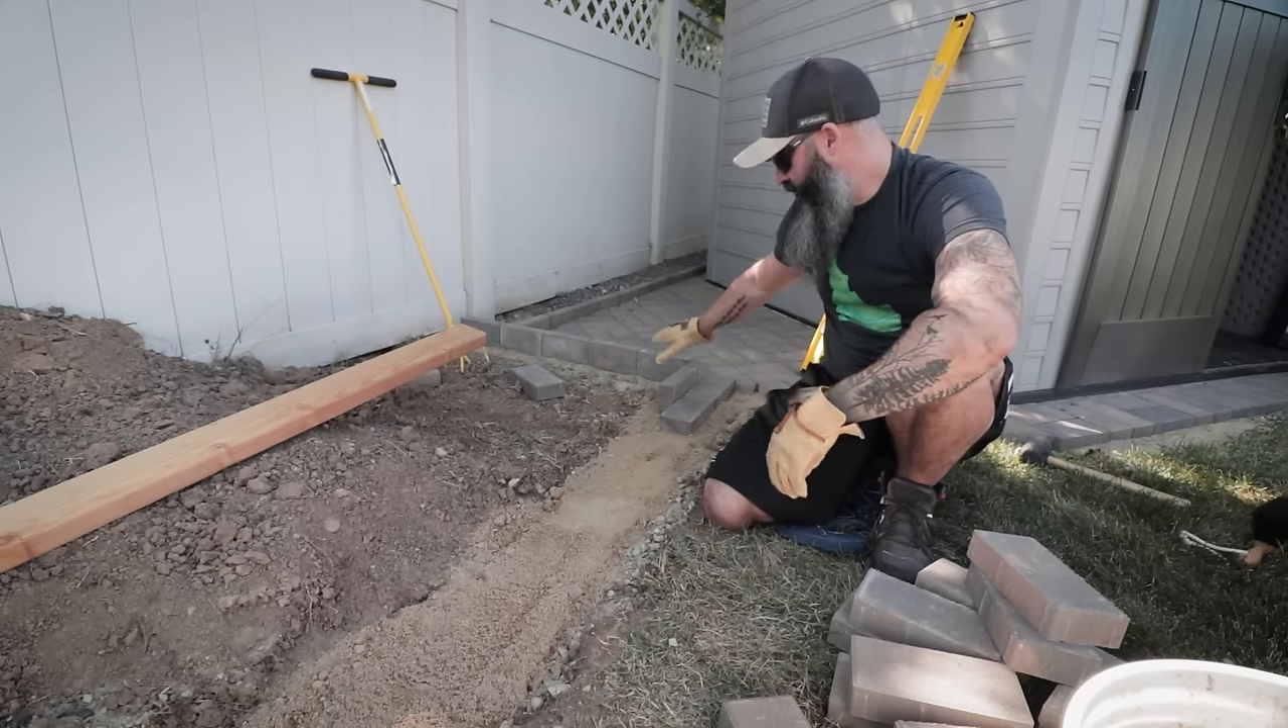I've already started laying some pavers.